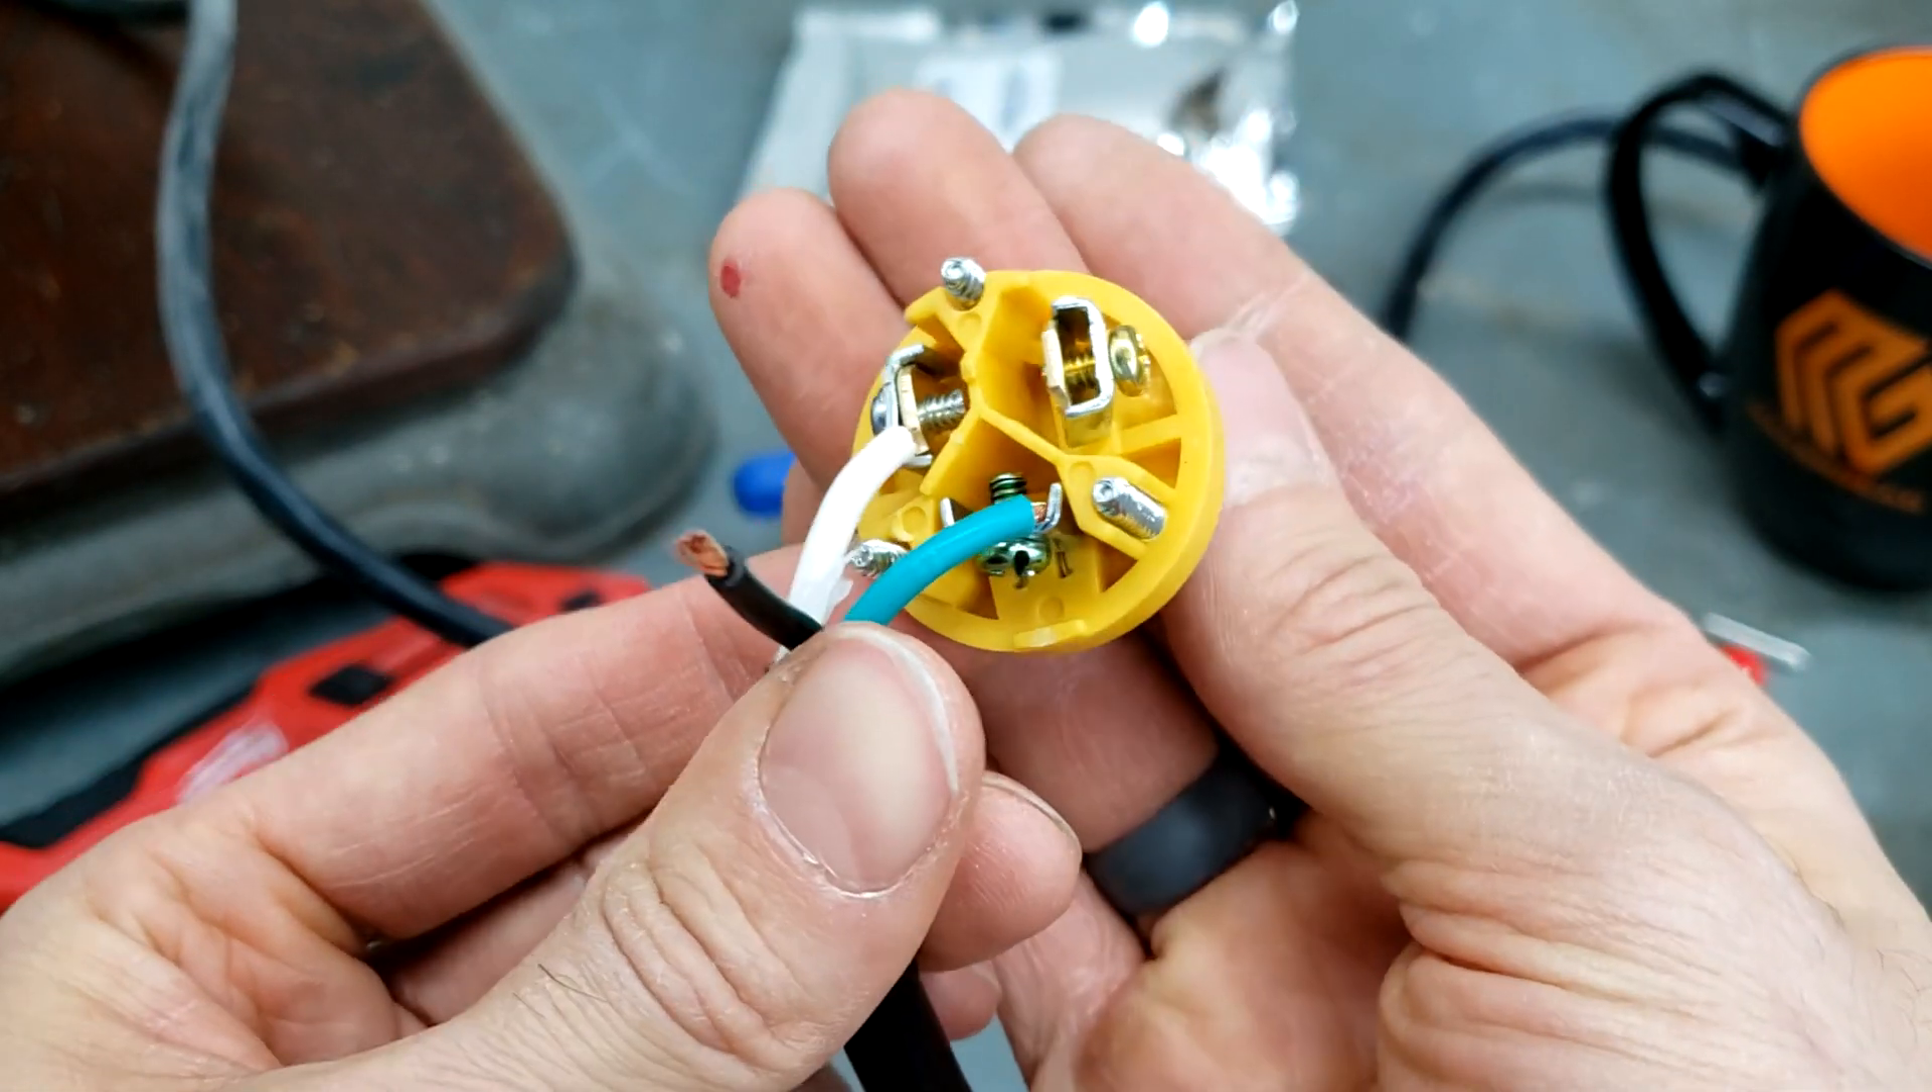And the front plate, you can see now that it's disassembled, there are three little connectors exposed on the inside.